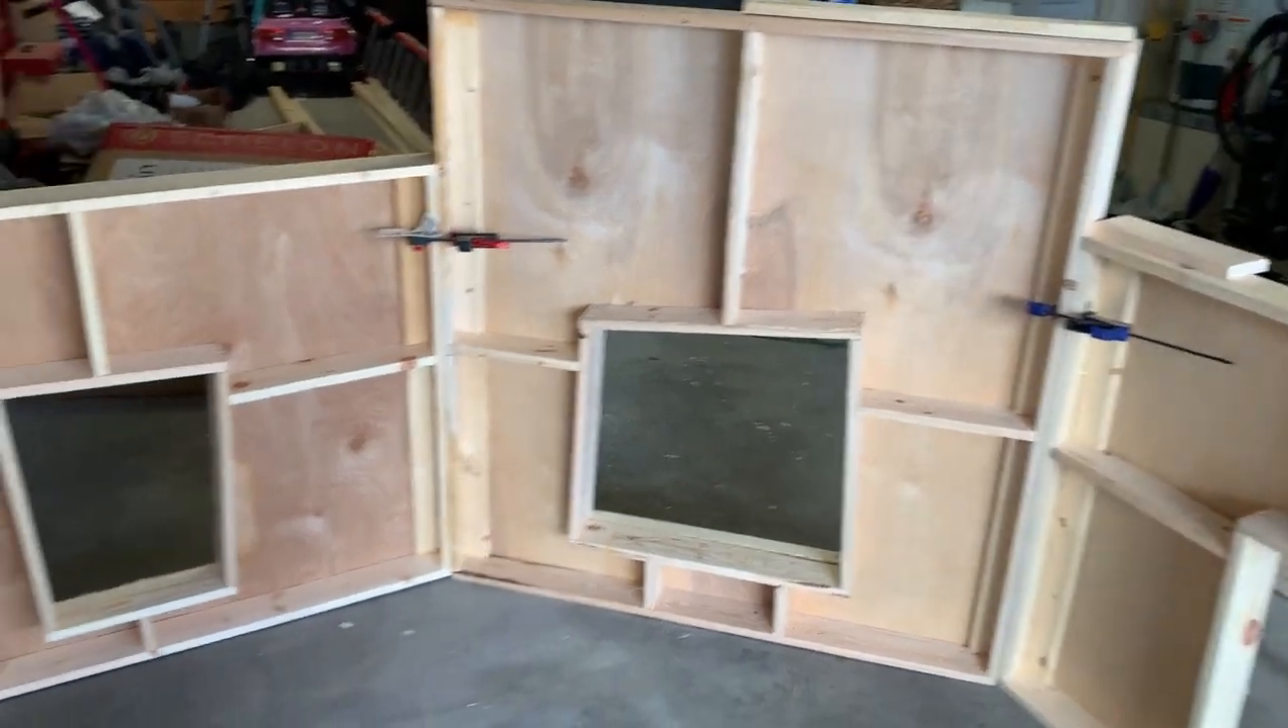I framed the perimeter out and then I laid out how I wanted the windows to look.